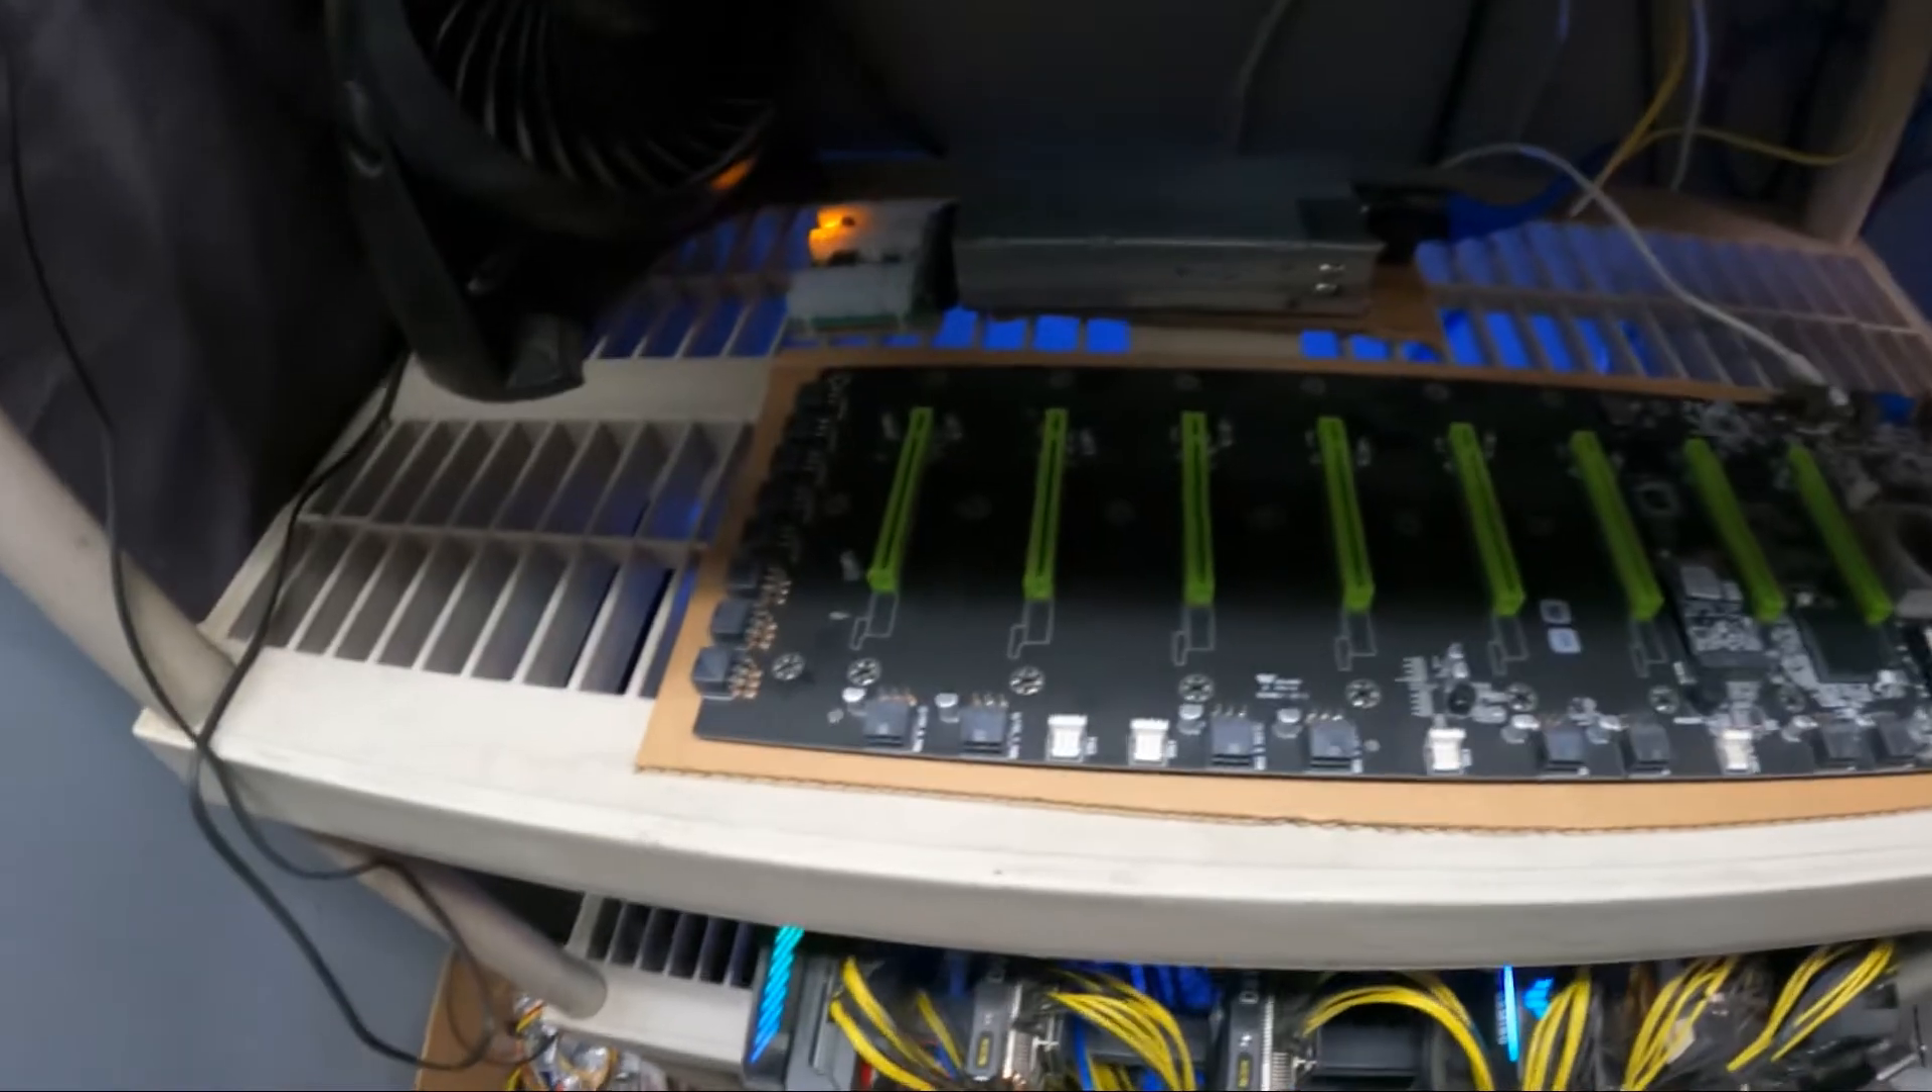All right guys so we got the rack emptied out uh no more gpus there cleared everything out.